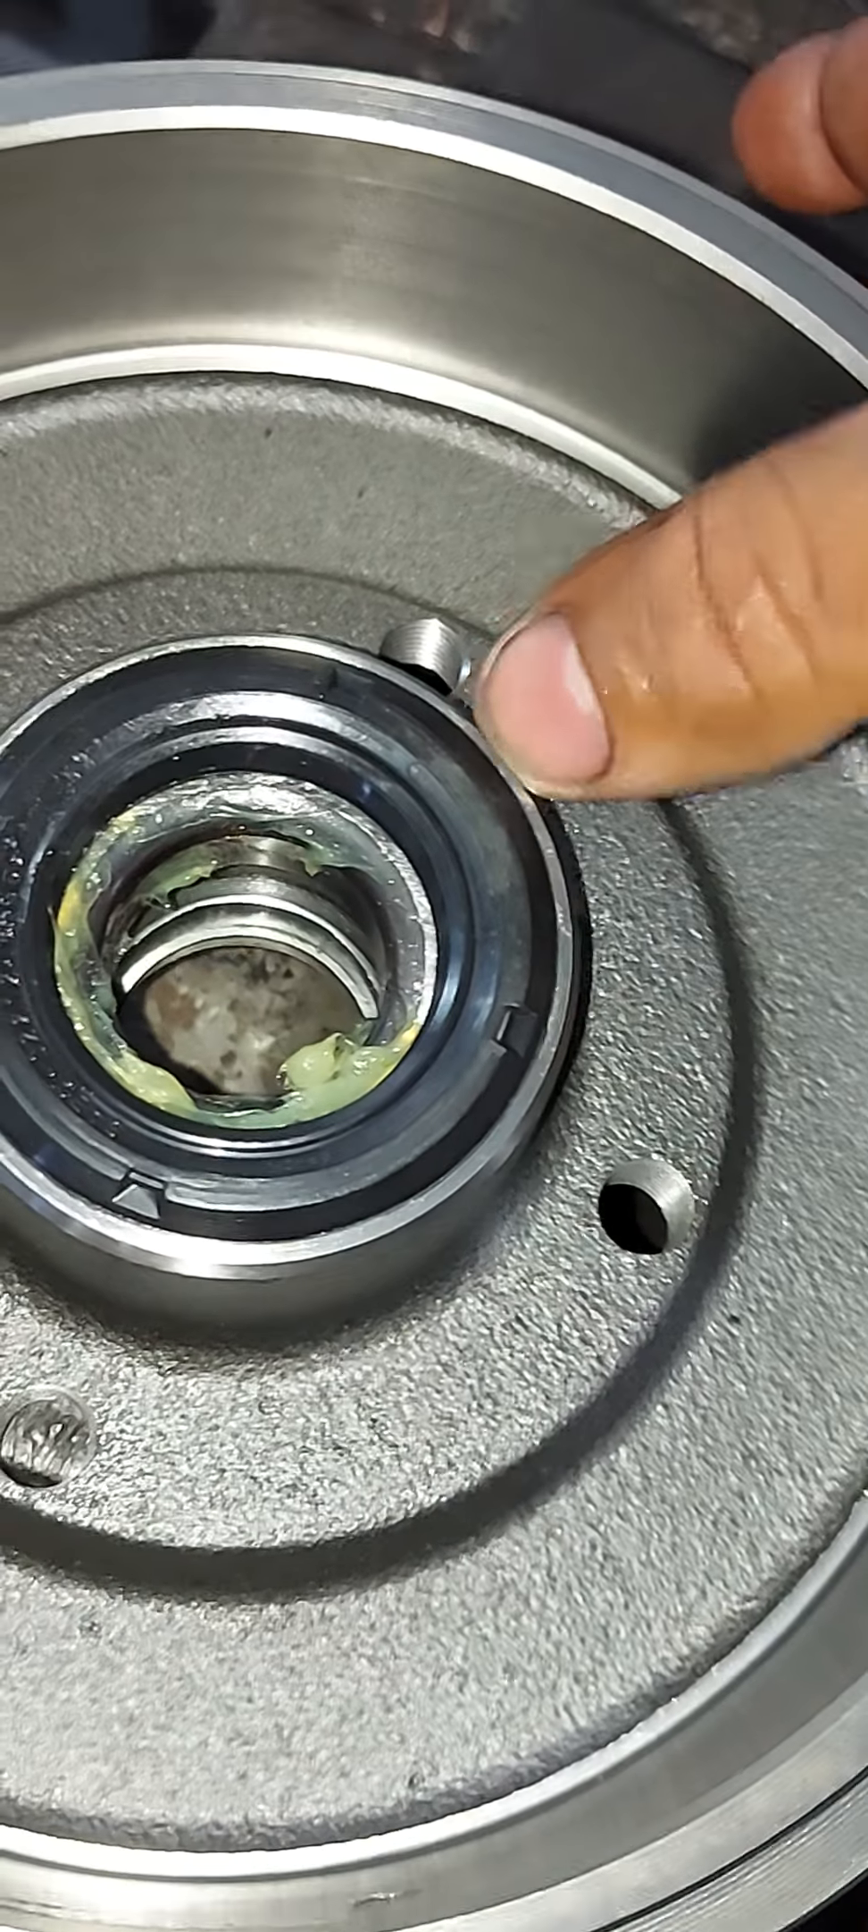Pronto galera aqui ó o retentor já instalado.